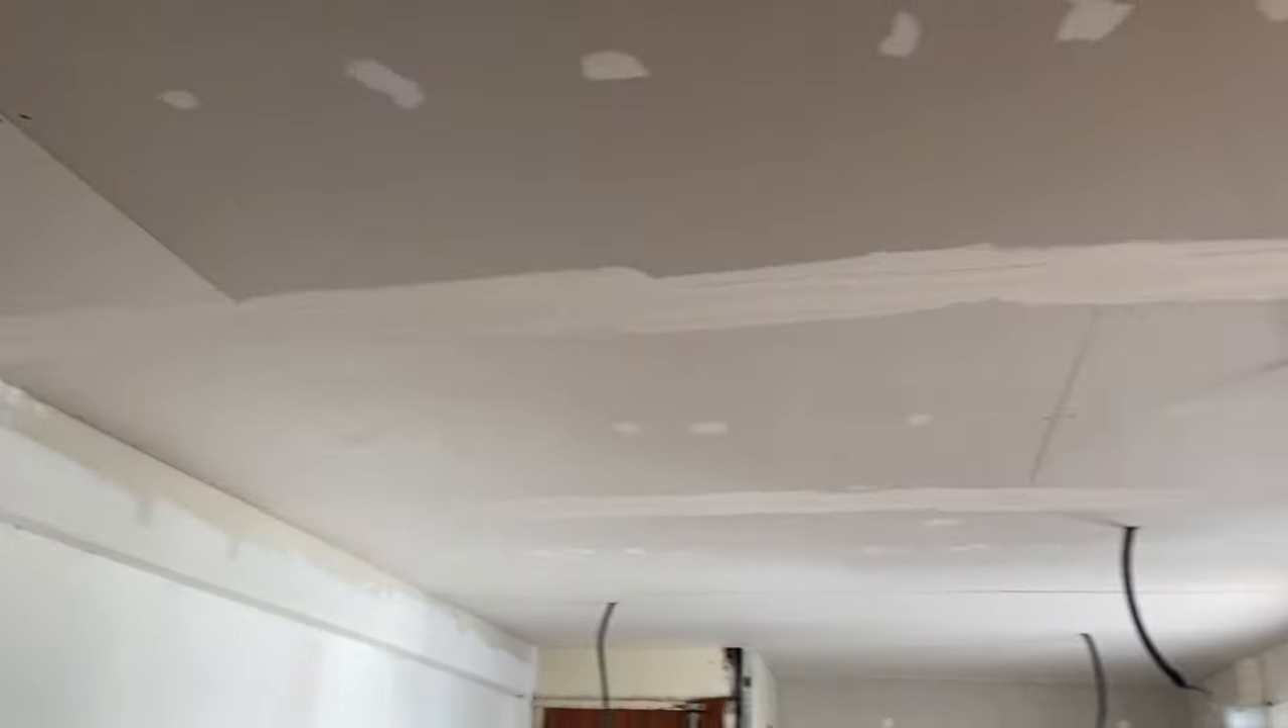Ya por fin, ya por fin todo el techo está puesto.